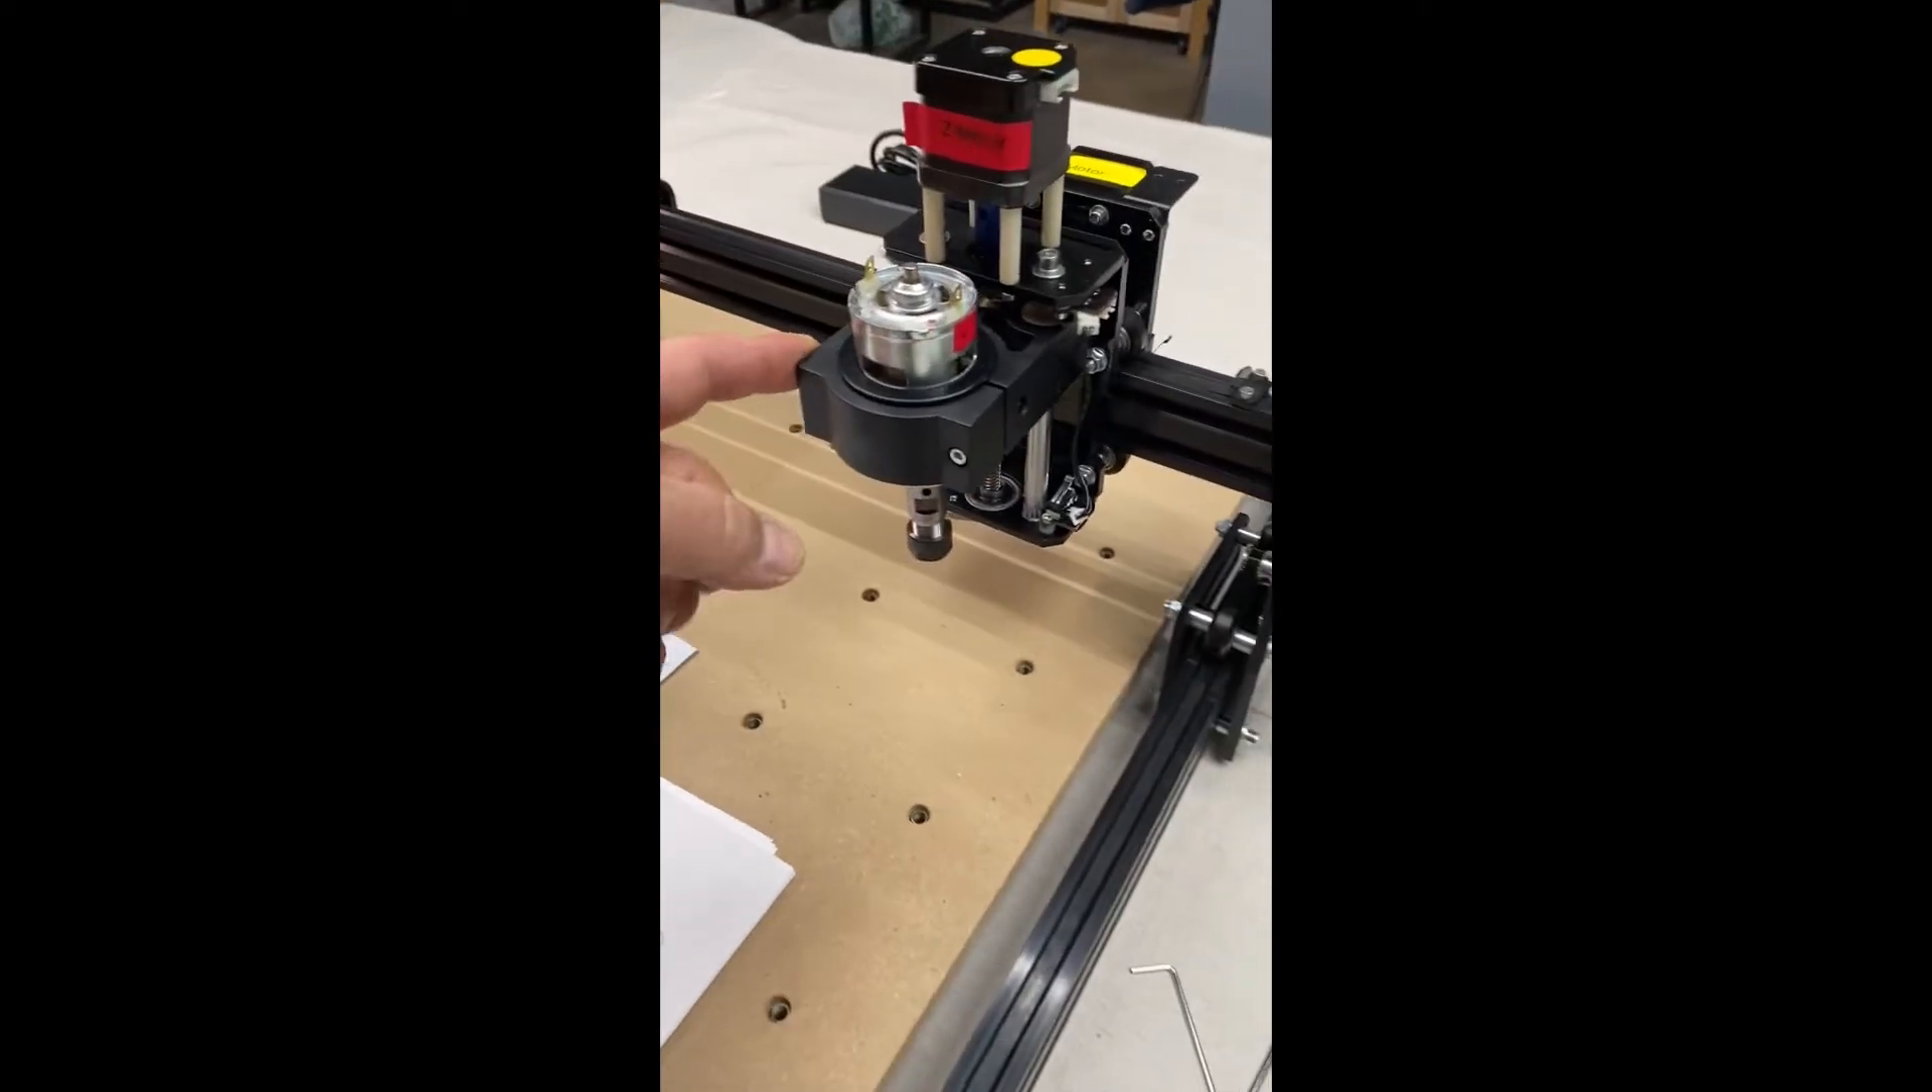So what we've got here I've got the frame the board and the spindle installed.